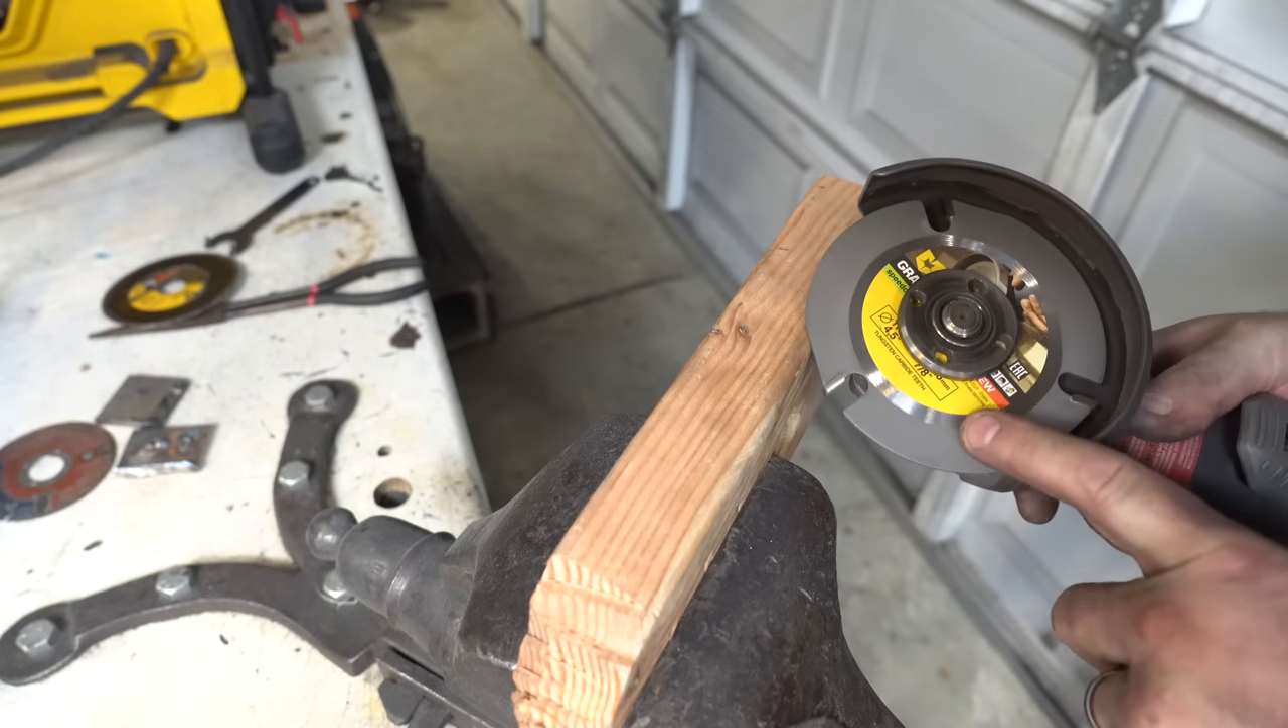Okay, I've got one of these discs for wood set up in here.